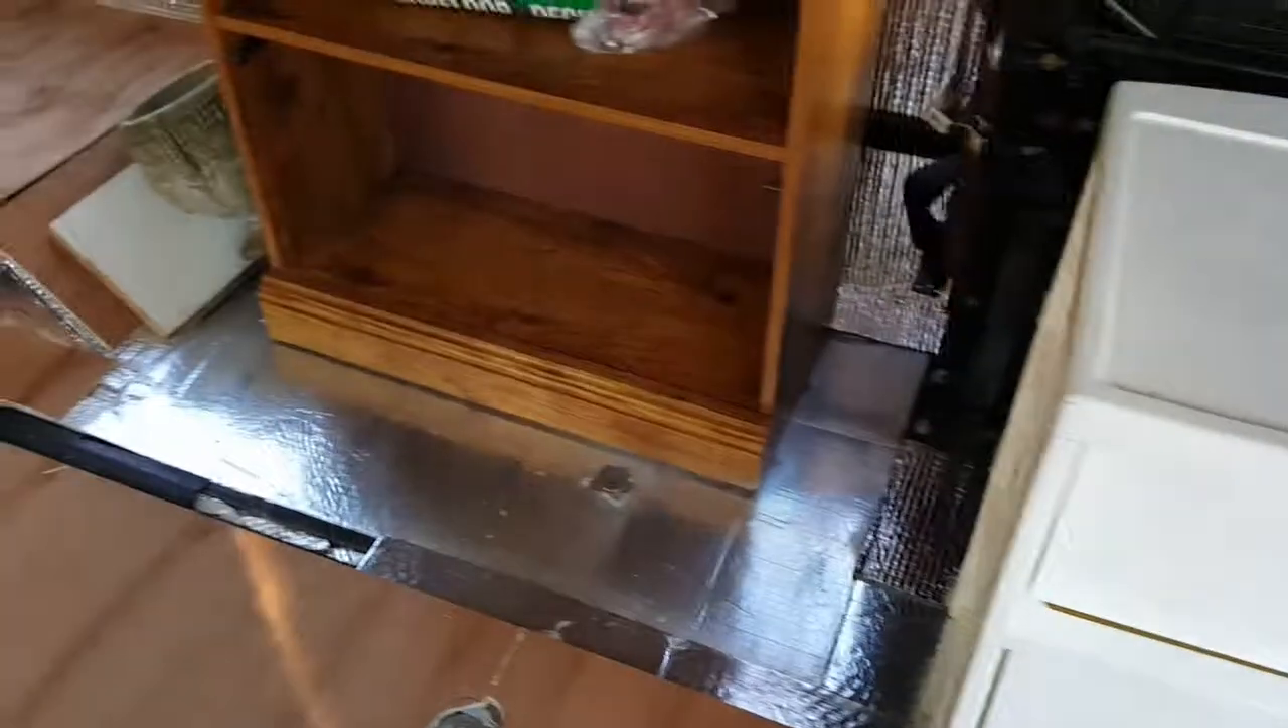There is a lot more to do. Actually, a little more to do, I should say. I just have to do this area where the aluminum insulation is still showing on the floor.